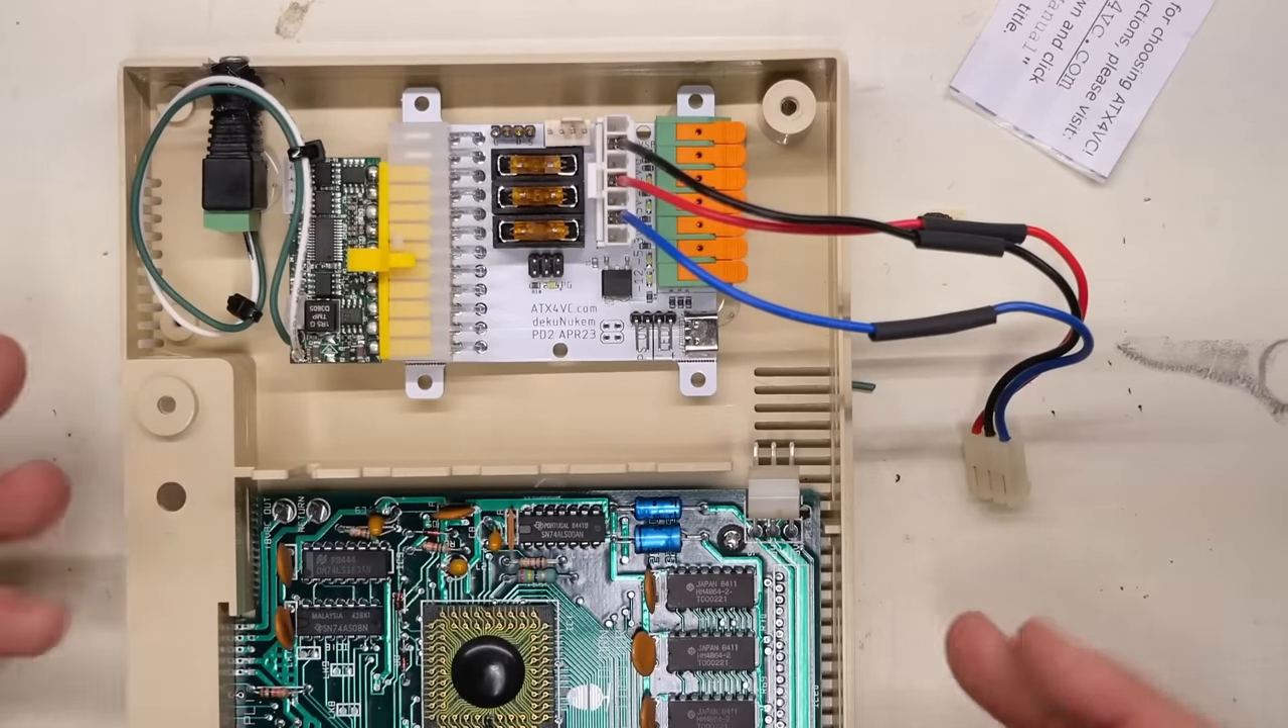Alrighty, there we go, the ATX power supply is in, and of course it's installed with hot glue, and the hot glue I'm using is this Gorilla stuff.